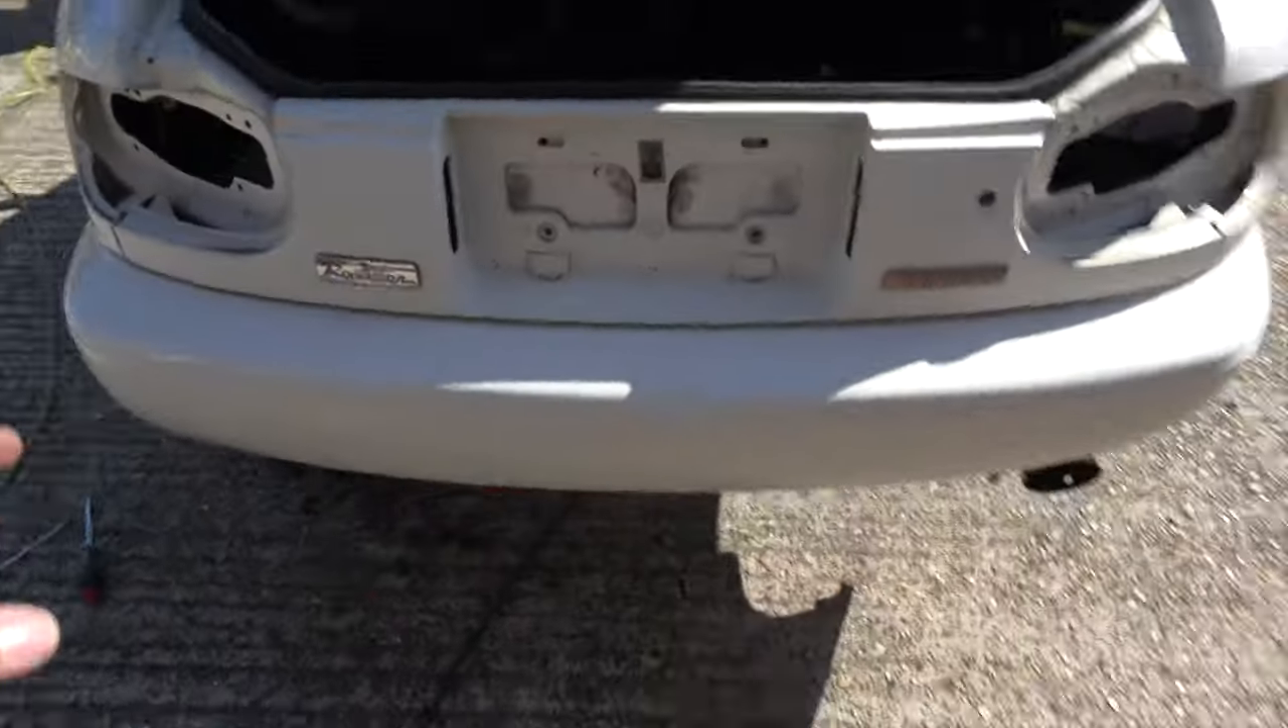Right round back i'm currently working on getting this rear bumper off um tail lights have come out.